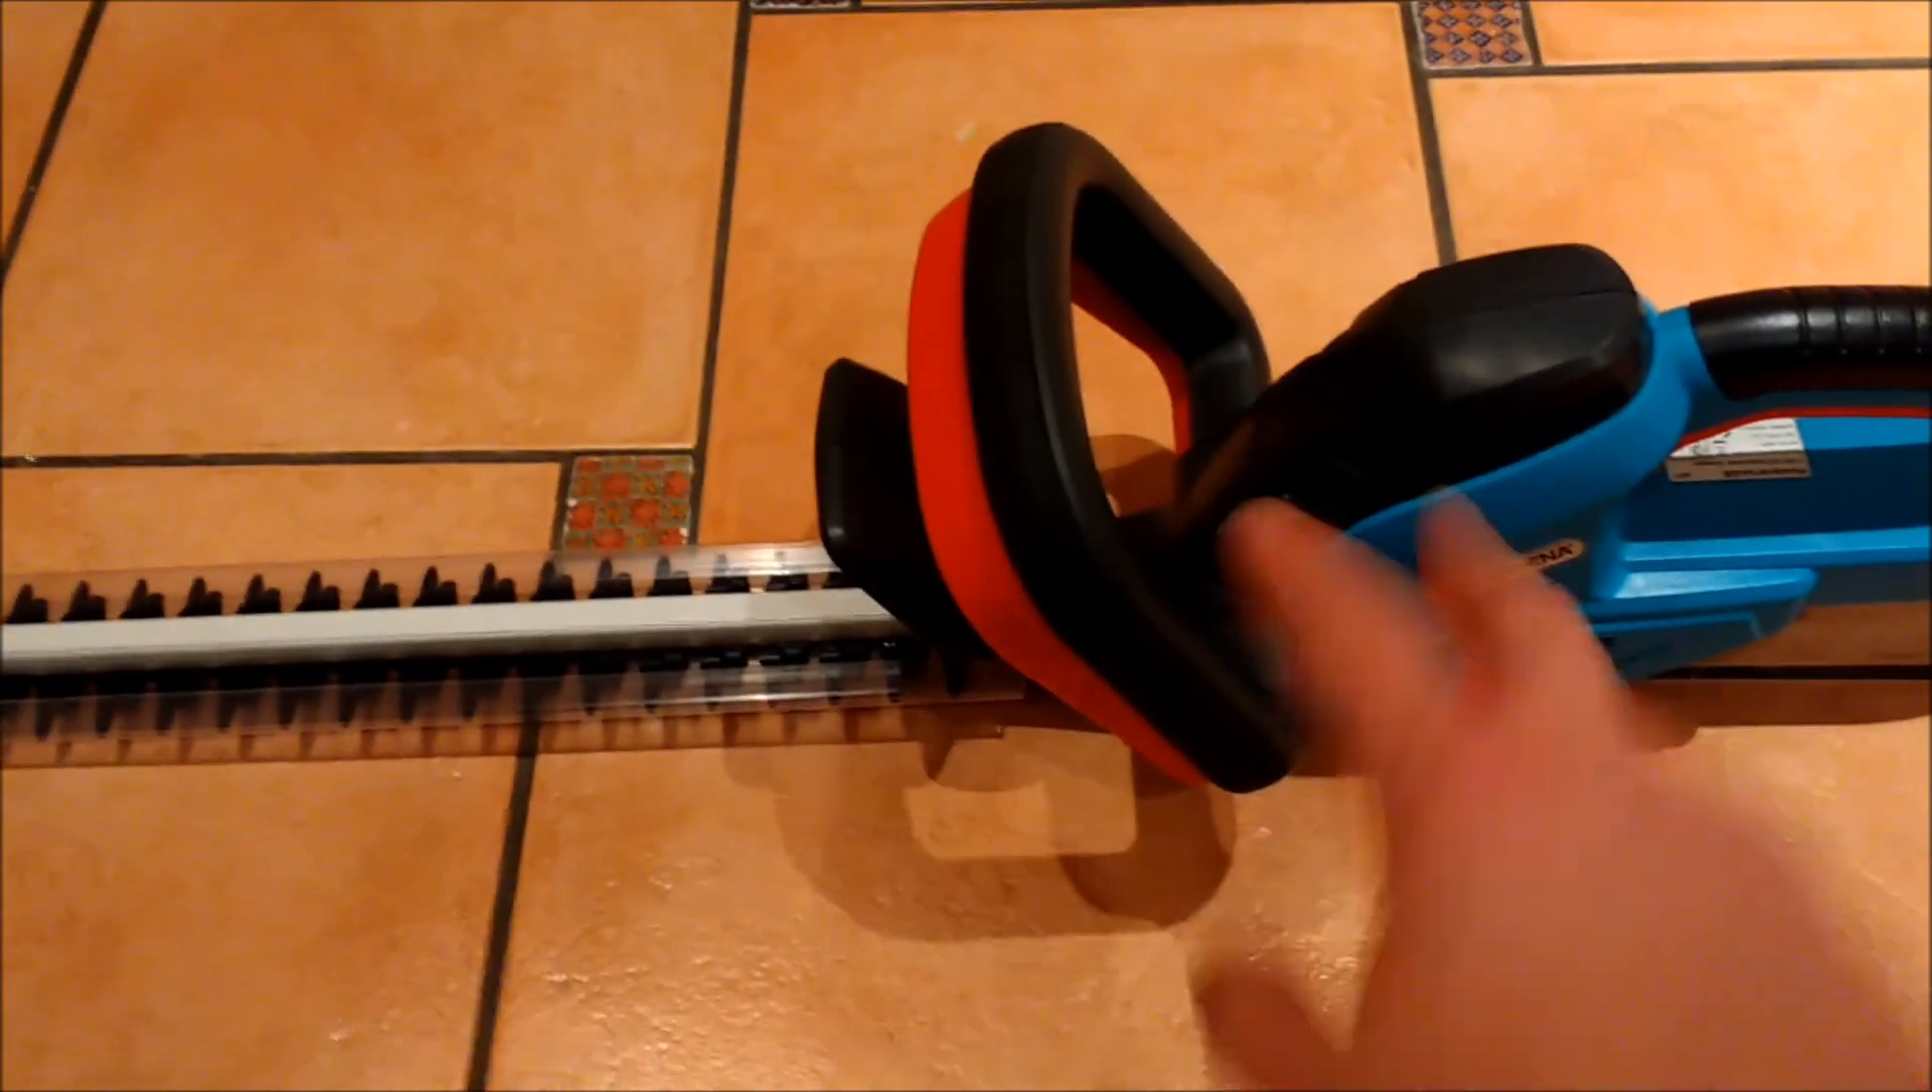Ich bin wieder zurück und habe den Griff hier montiert.